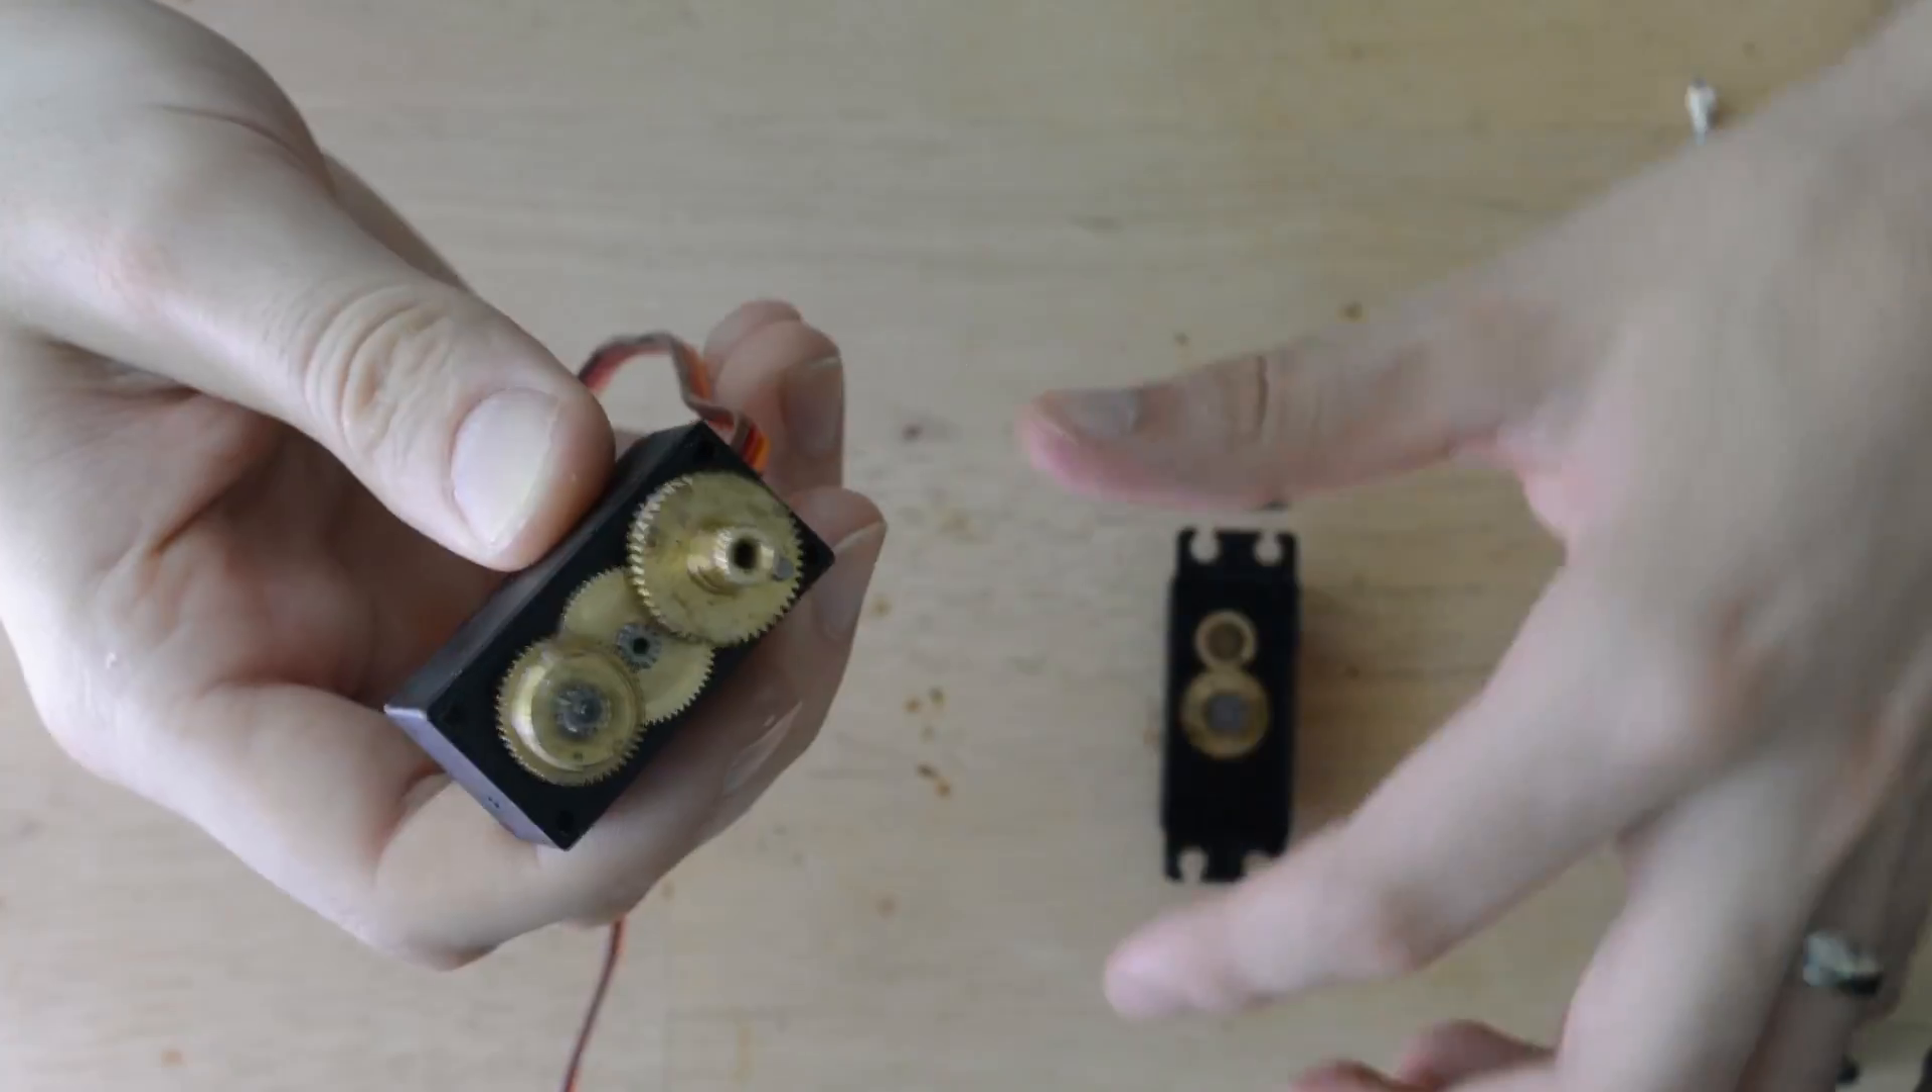With the top lid removed you'll see the gear system for the servo.